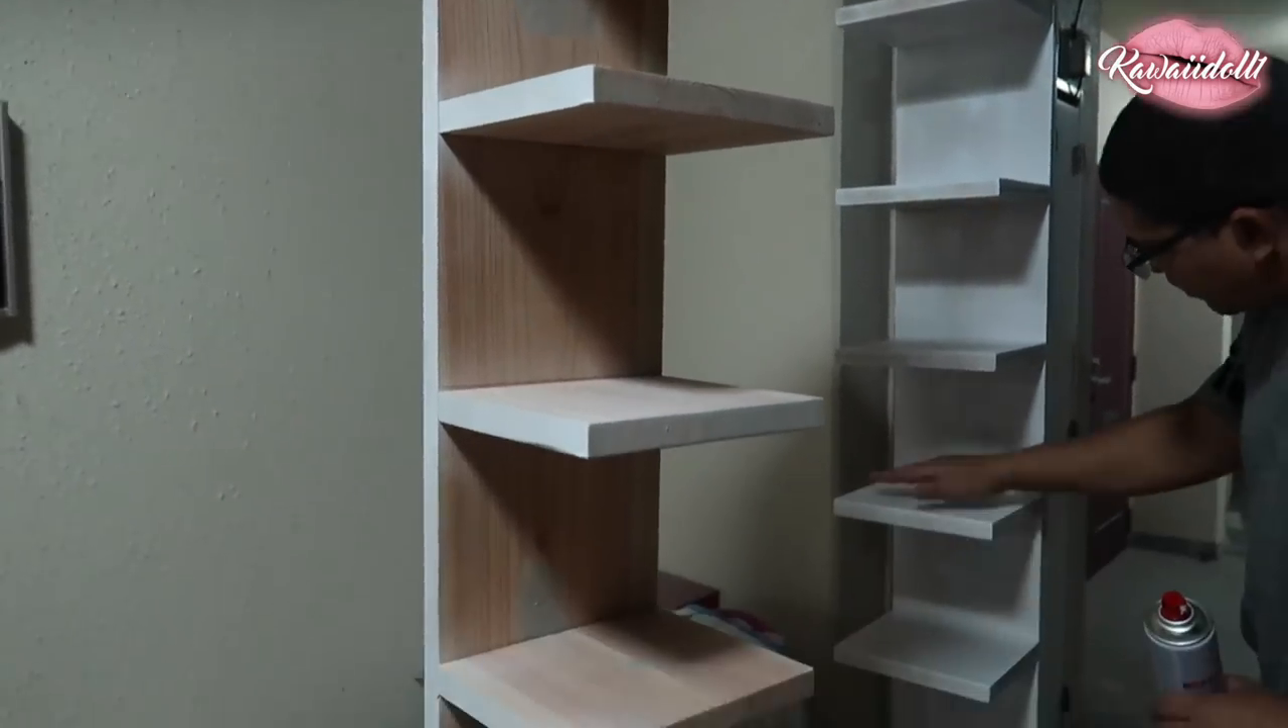Ya están las maderas ya ubicadas.